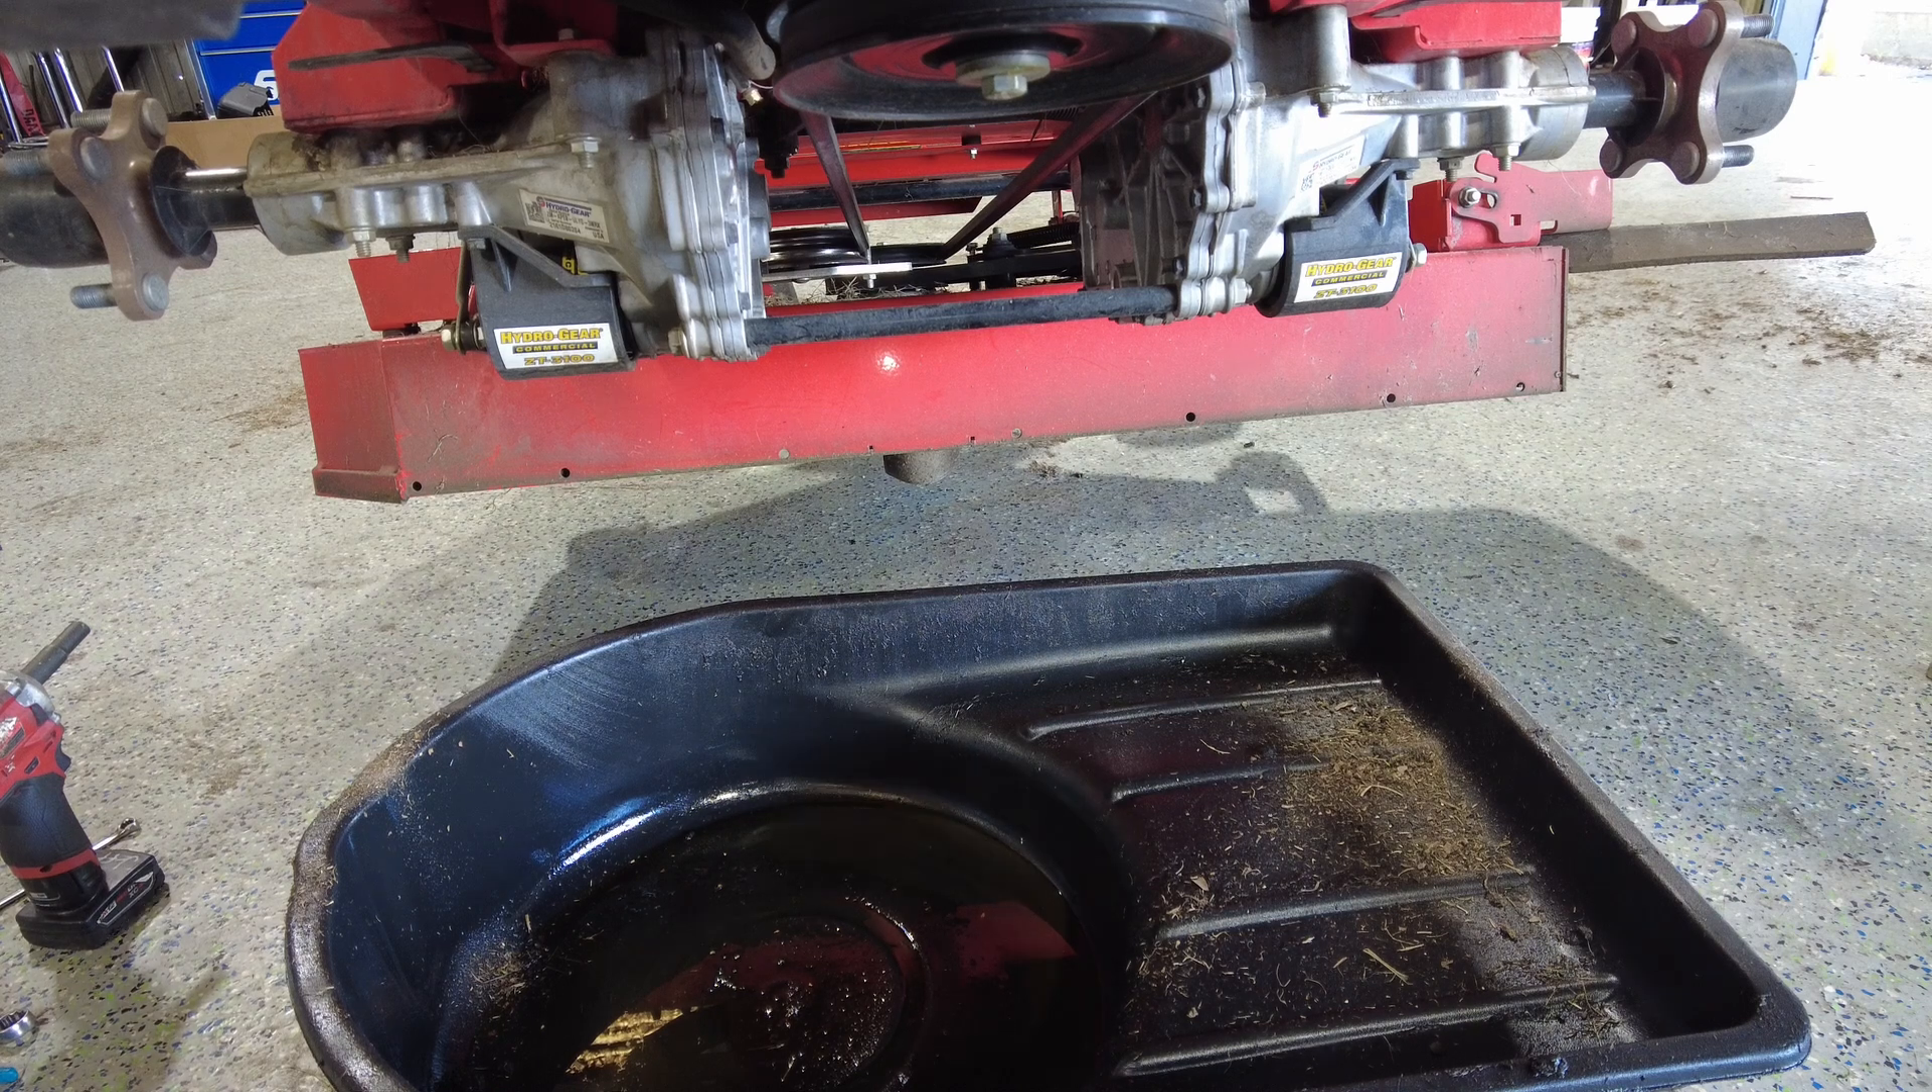All right now we got the tires removed.